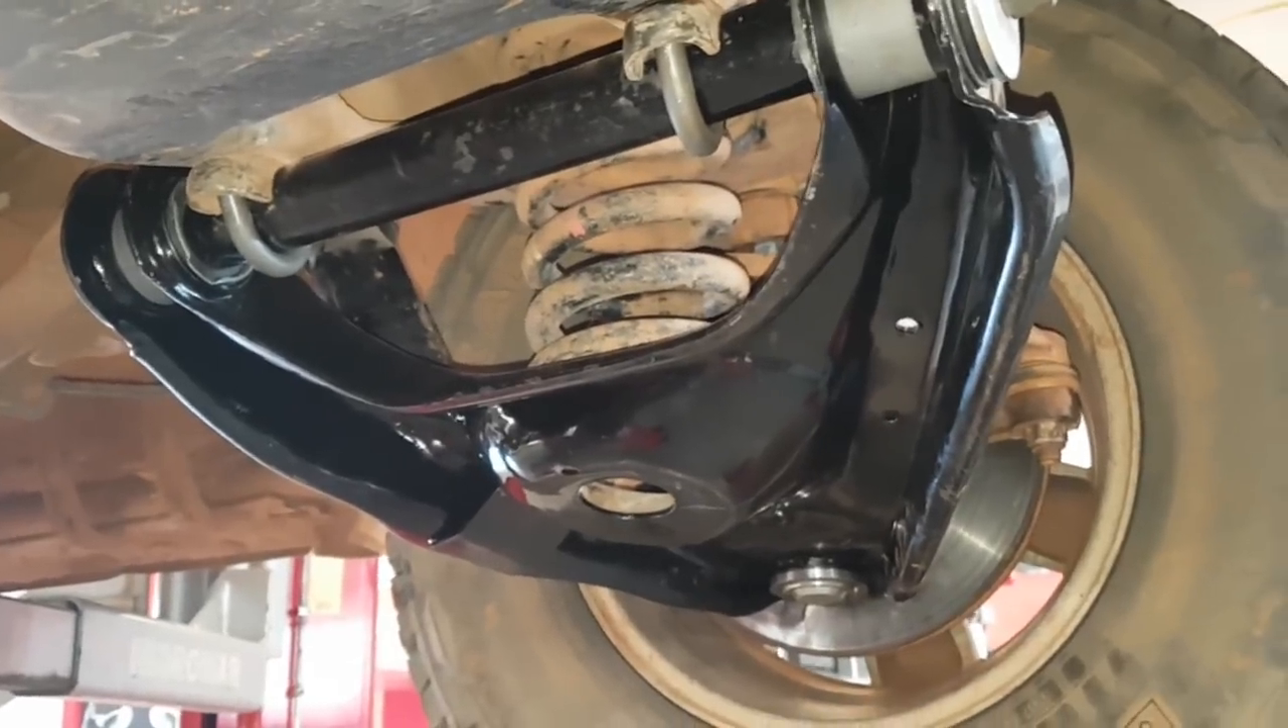Chevrolet Silverado troca de bandeja, moçada. No lugar. Tá instalado aqui, ó.